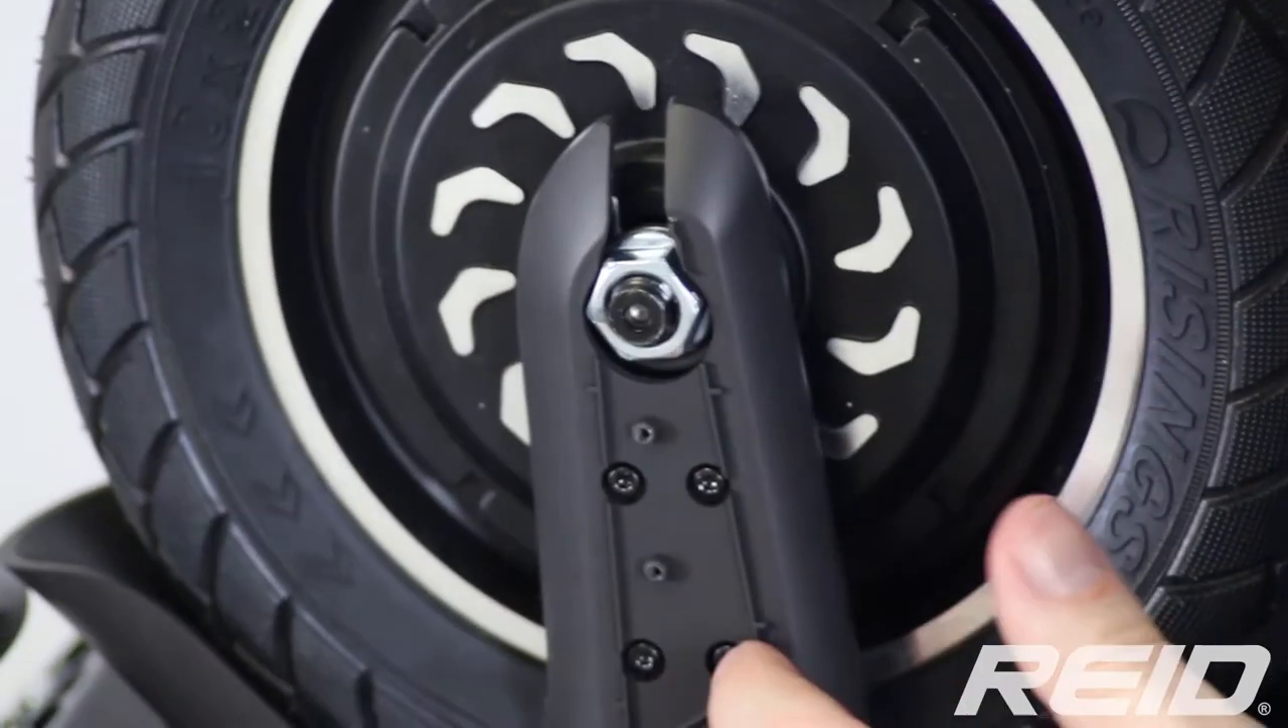You can see the wheel nut there but we've also got this piece of fairing here that we also need to remove with the four allen keys.